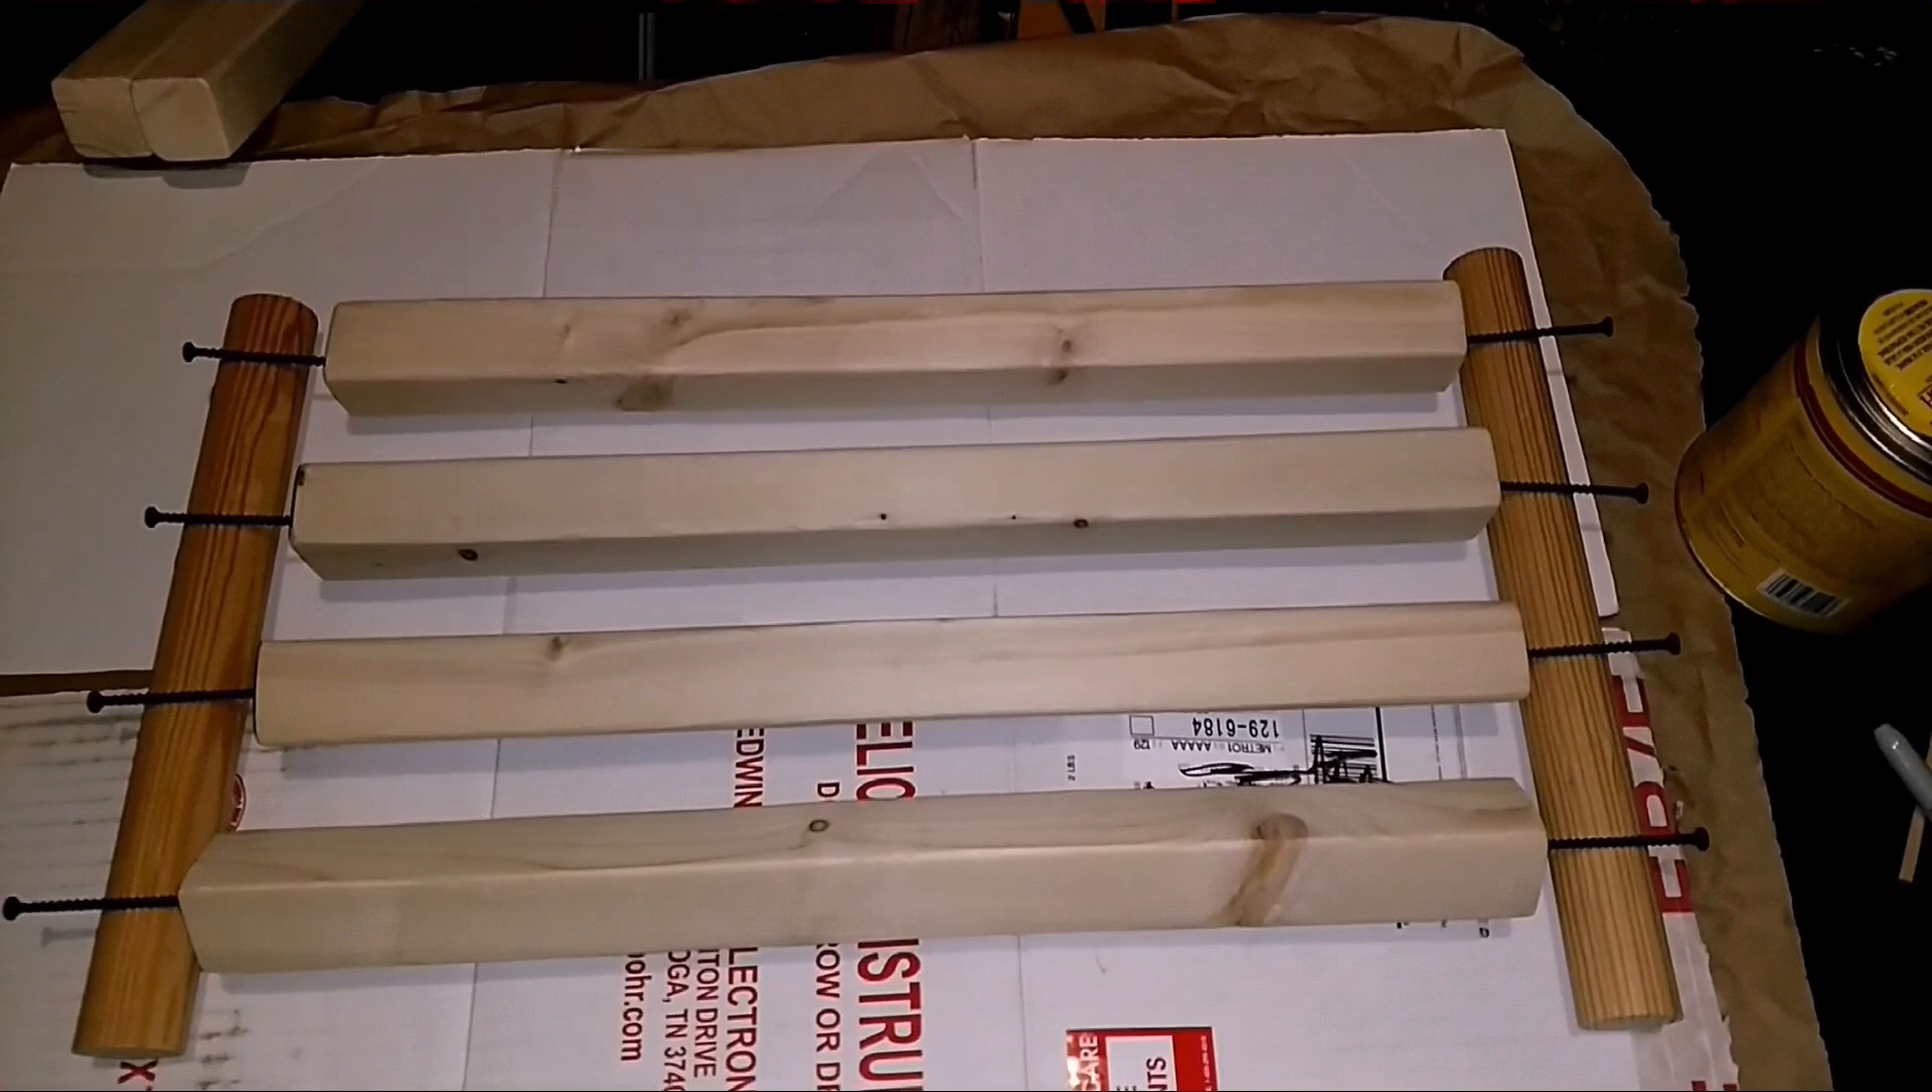I just put the screws into each end of the ladder rungs and then something on each end of that to put the screws on so that I can just spin these and stain them and let them sit.